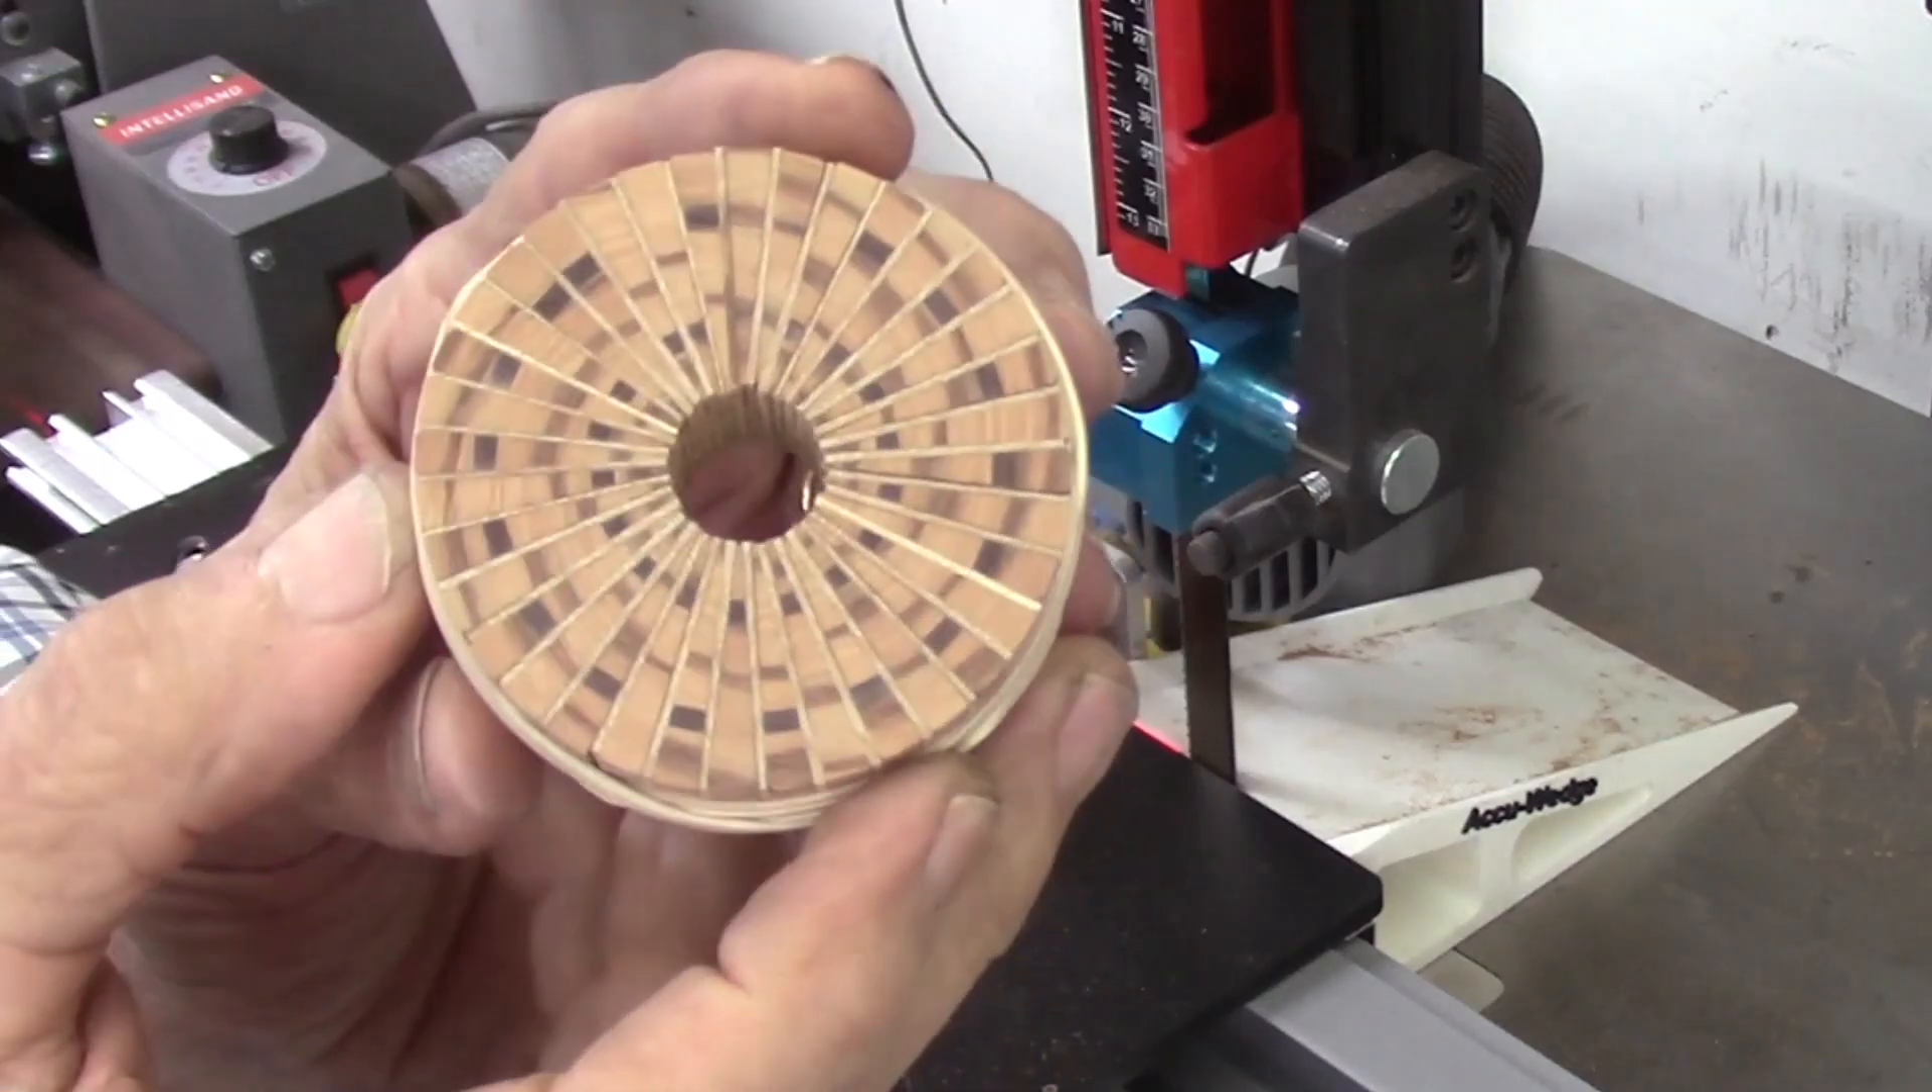Okay, and there's the finished segmented disc. So that was 36 segments. And I put 36 maple spacers between them.